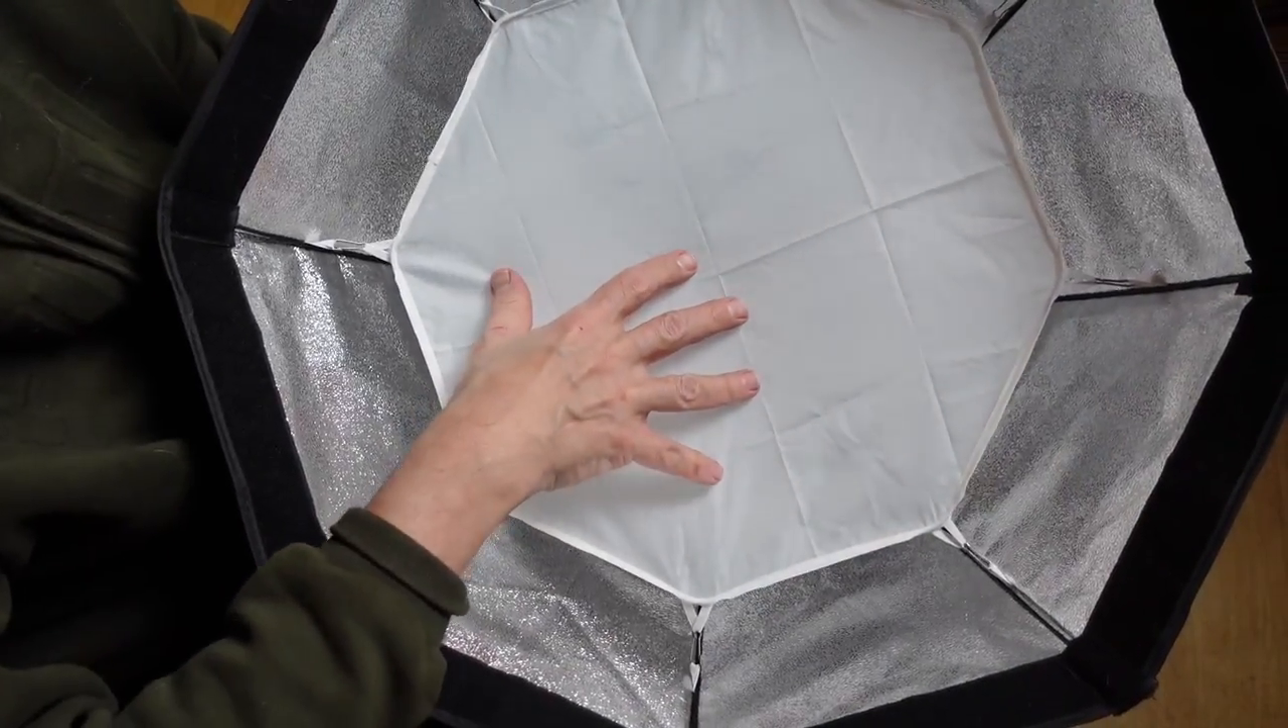Okay, this is the inner diffuser installed.